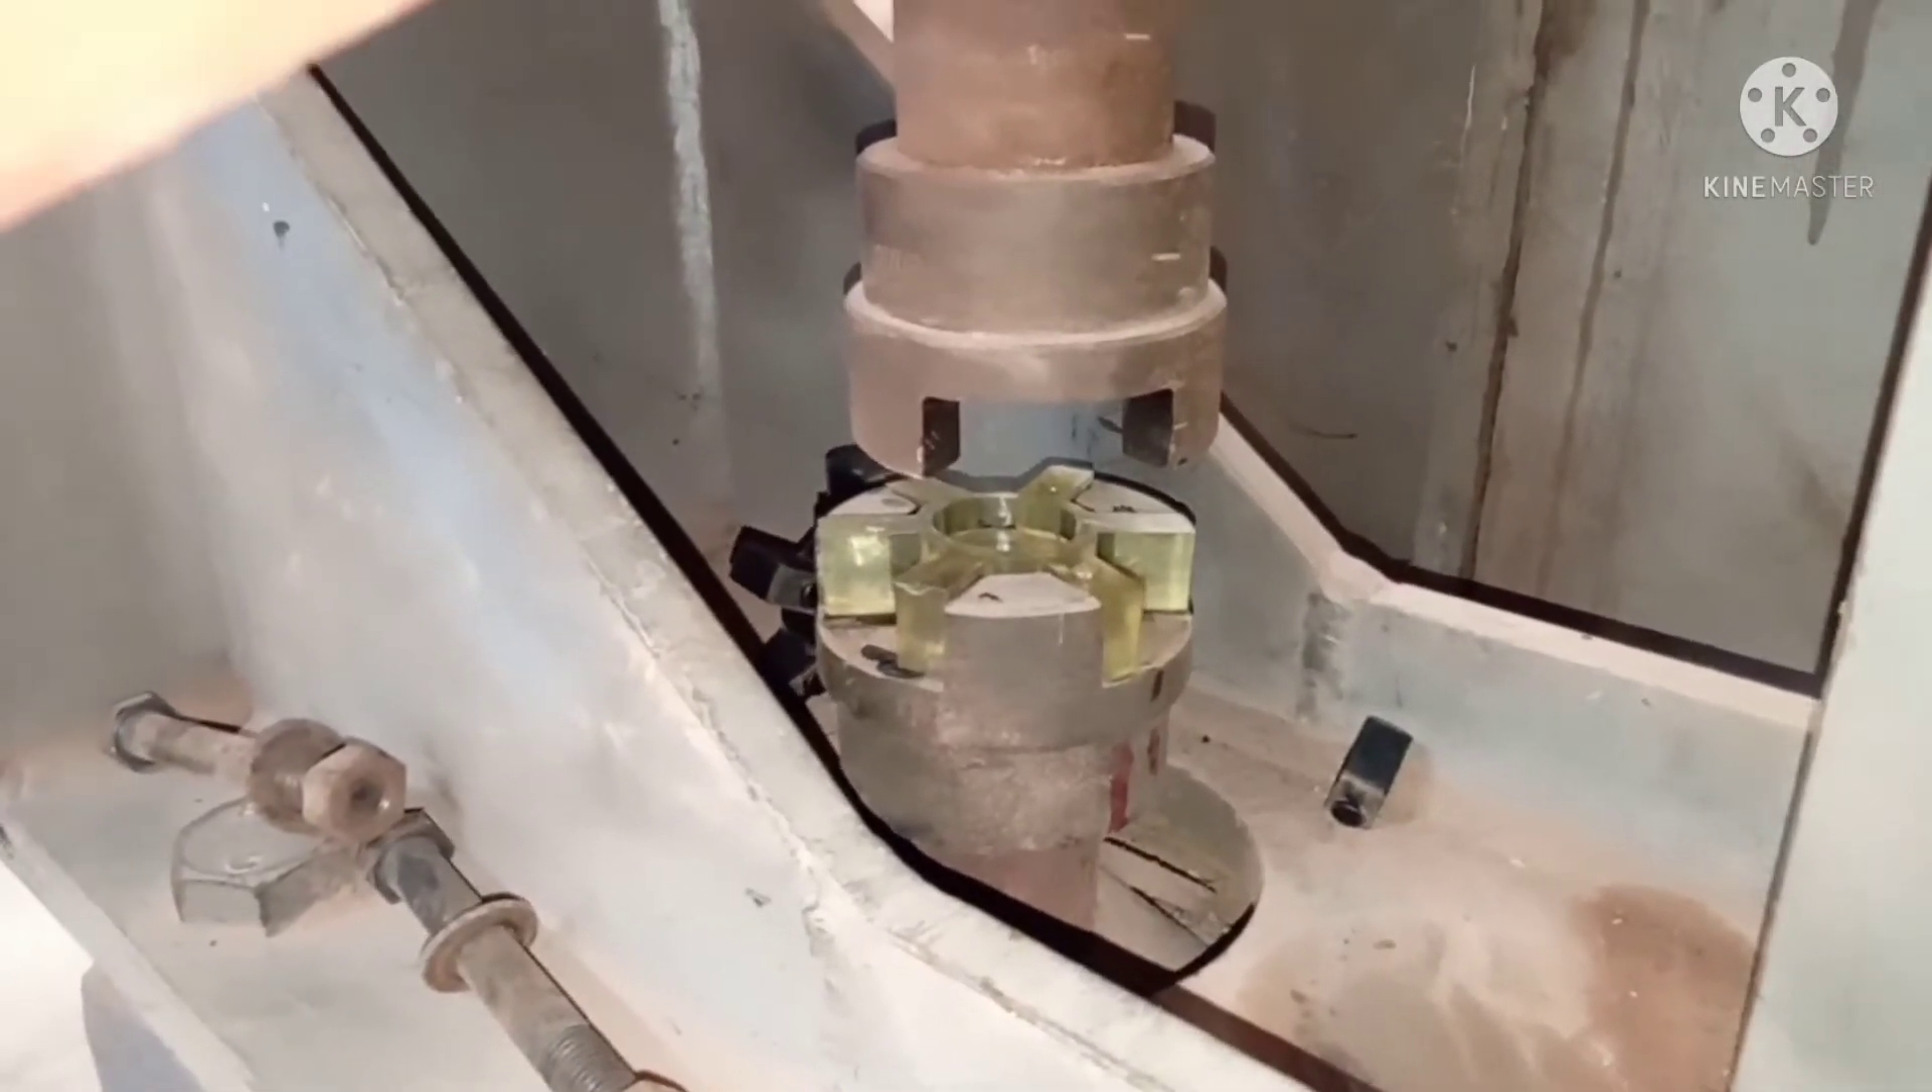अभी नए वाला spider जो गयर का coupling है गयर बॉक्स का coupling है उसमें fix कर दिये हैं।